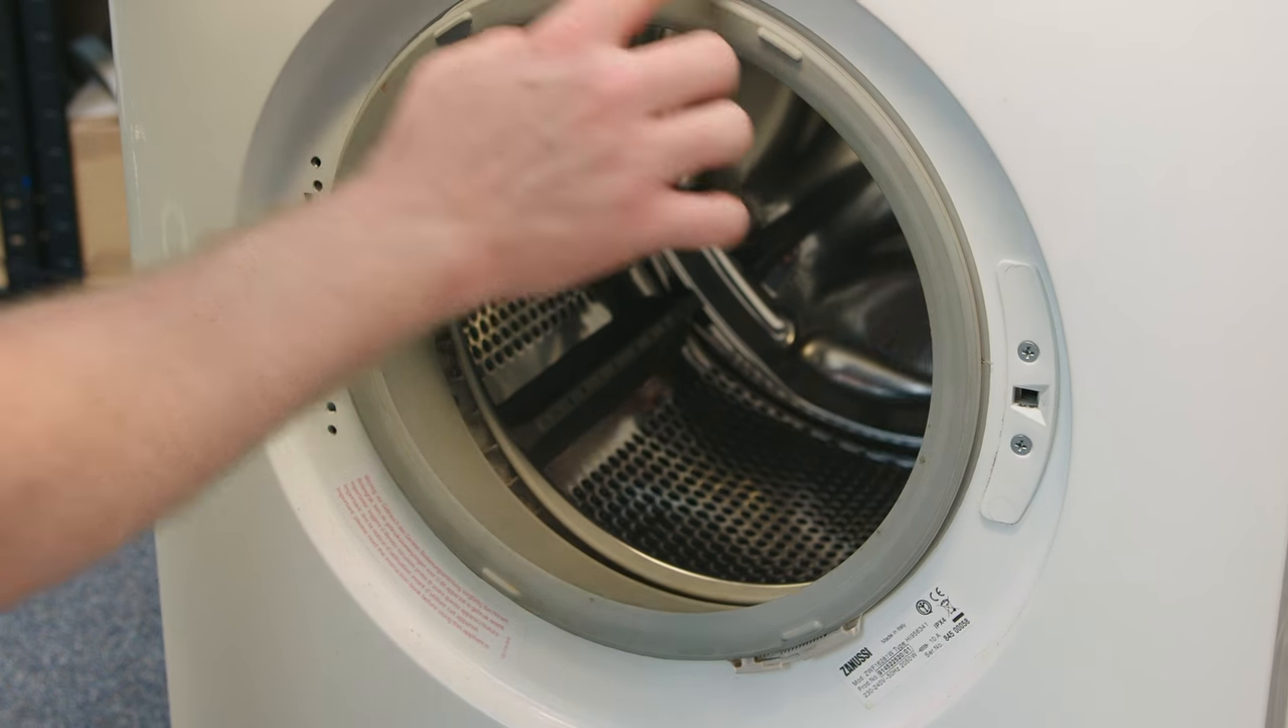With the door hinge and the door out of the way we can now access the door seal easily.